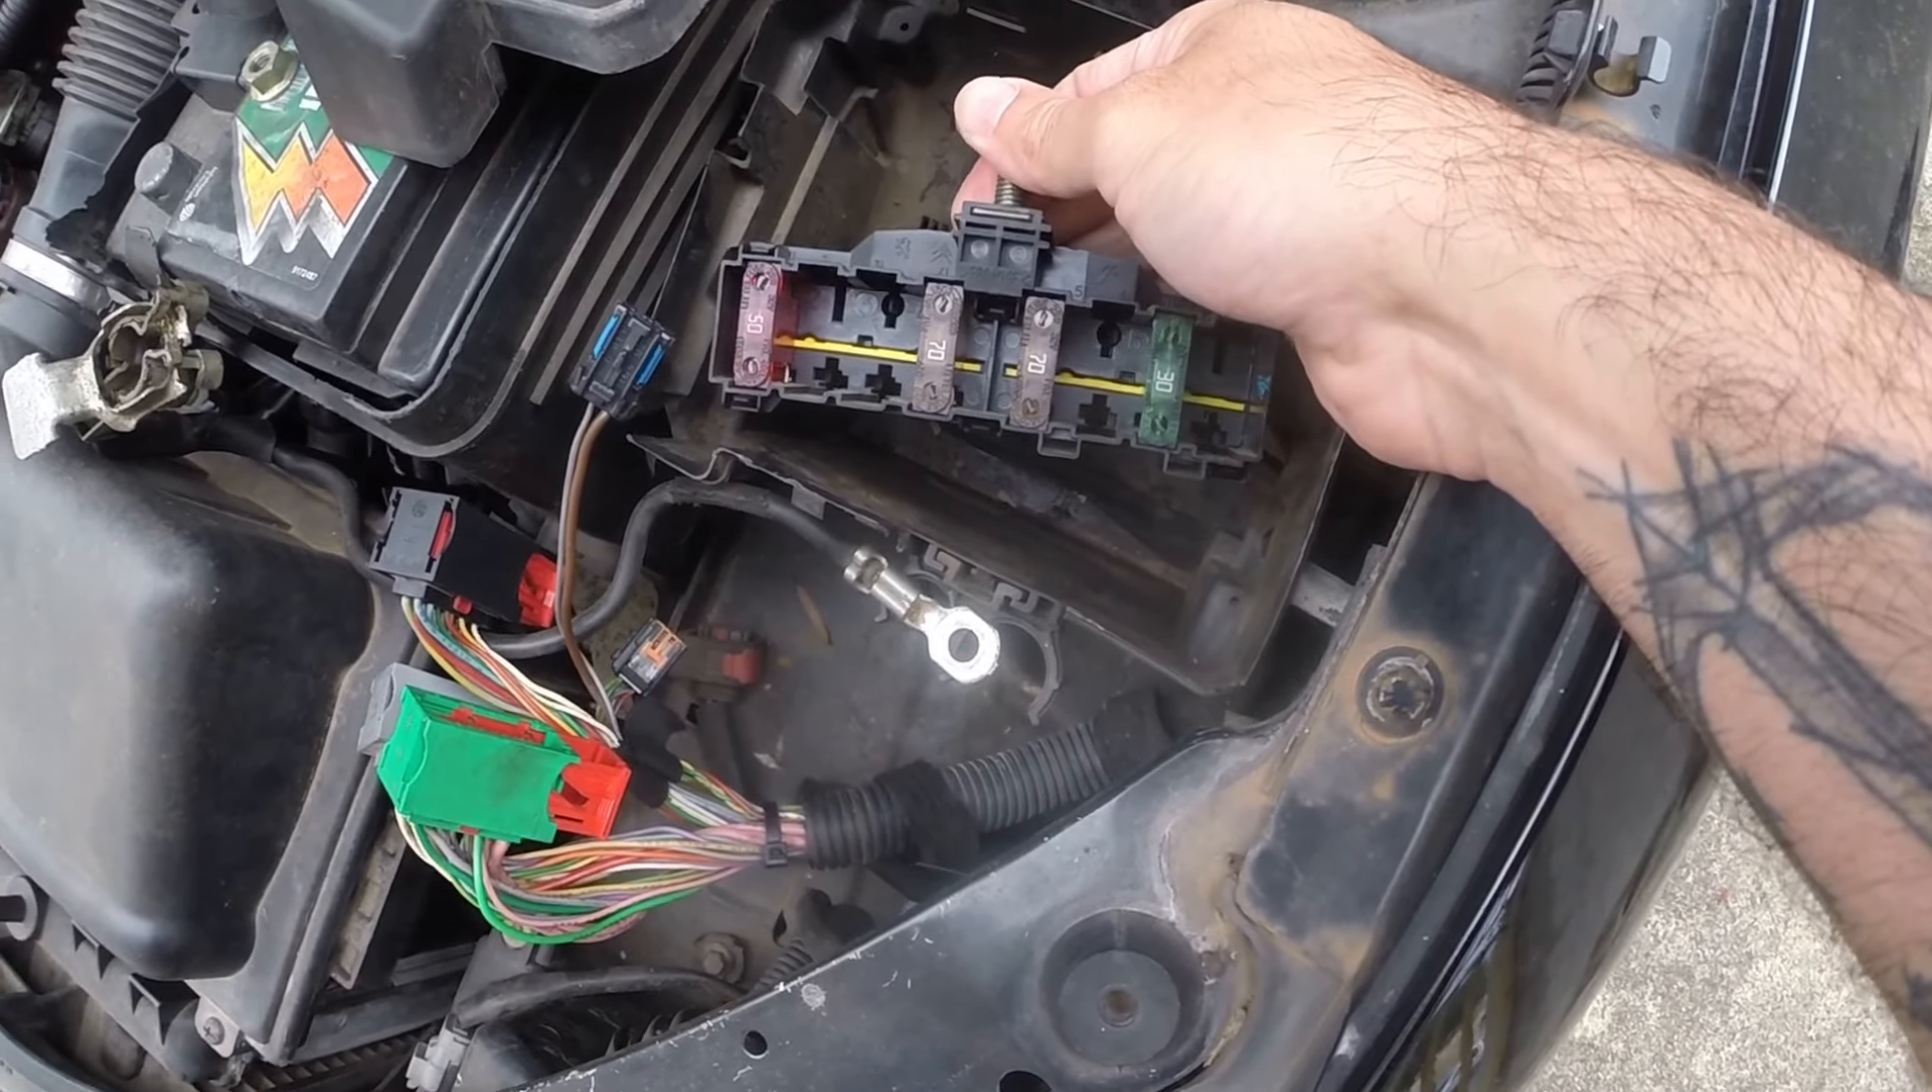A BSM não está montada no lugar e aí você consegue ver também que os chicotes estão soltos.